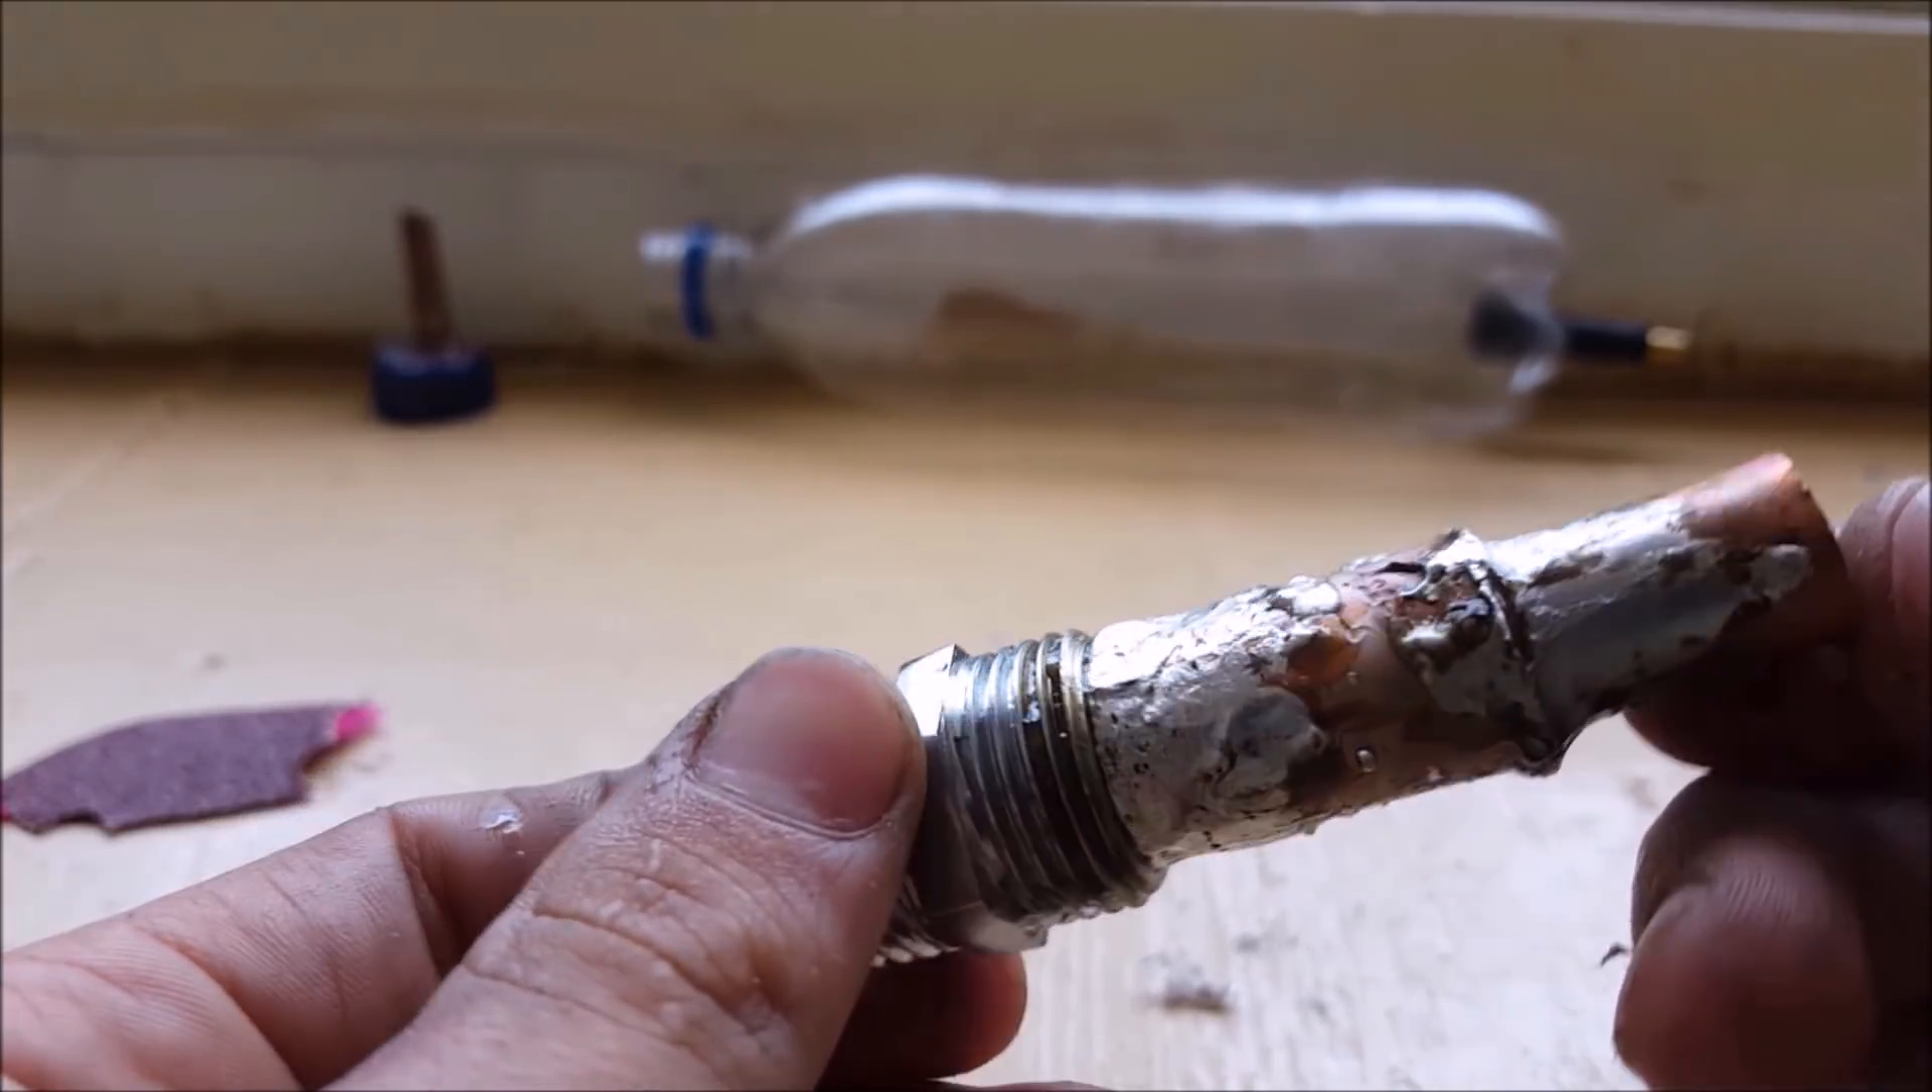And as you can see This is how the two parts look After they have been soldered.